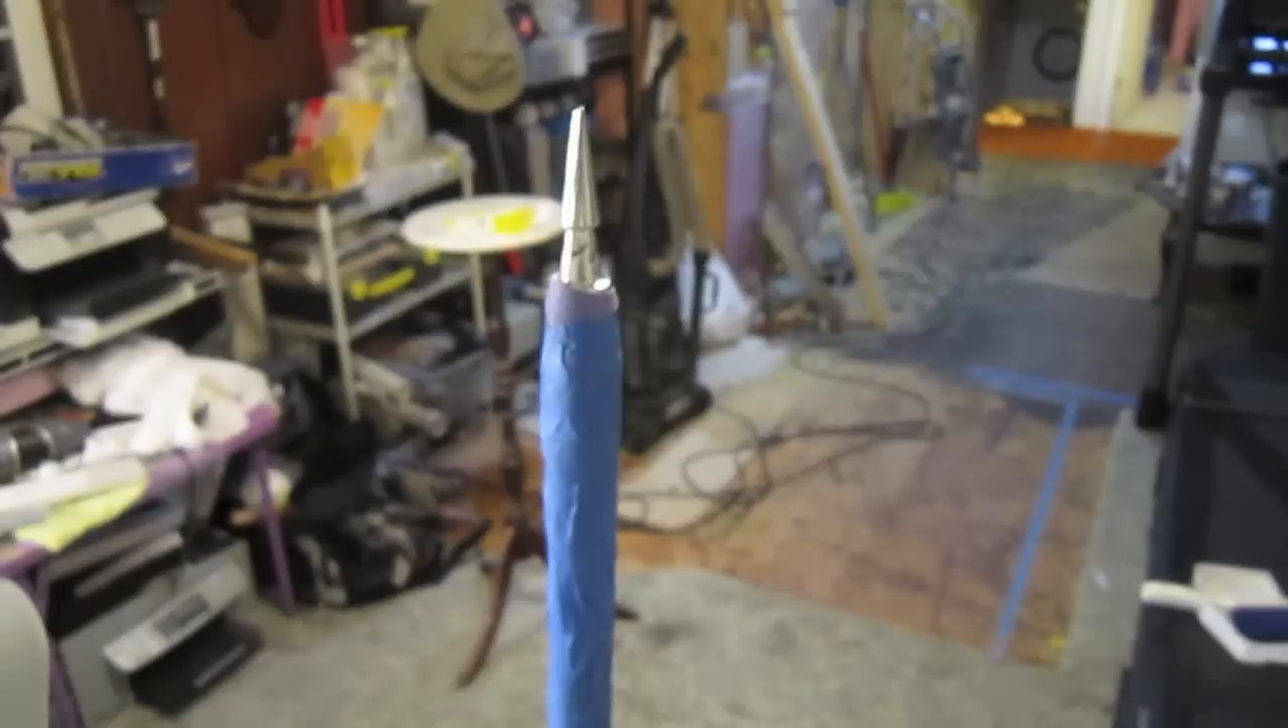Anyway, there is the tip. I have that put on.